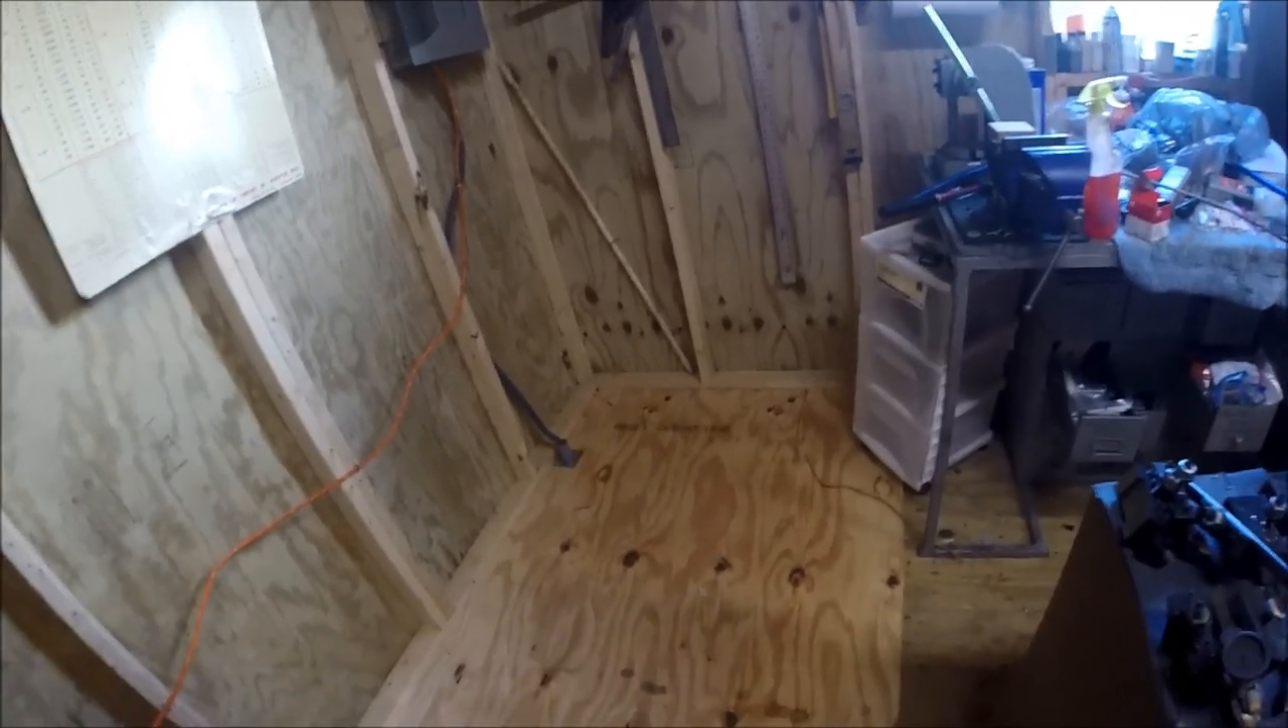So, what we've done is we added some three -quarter plywood here, and screwed it to the floor.